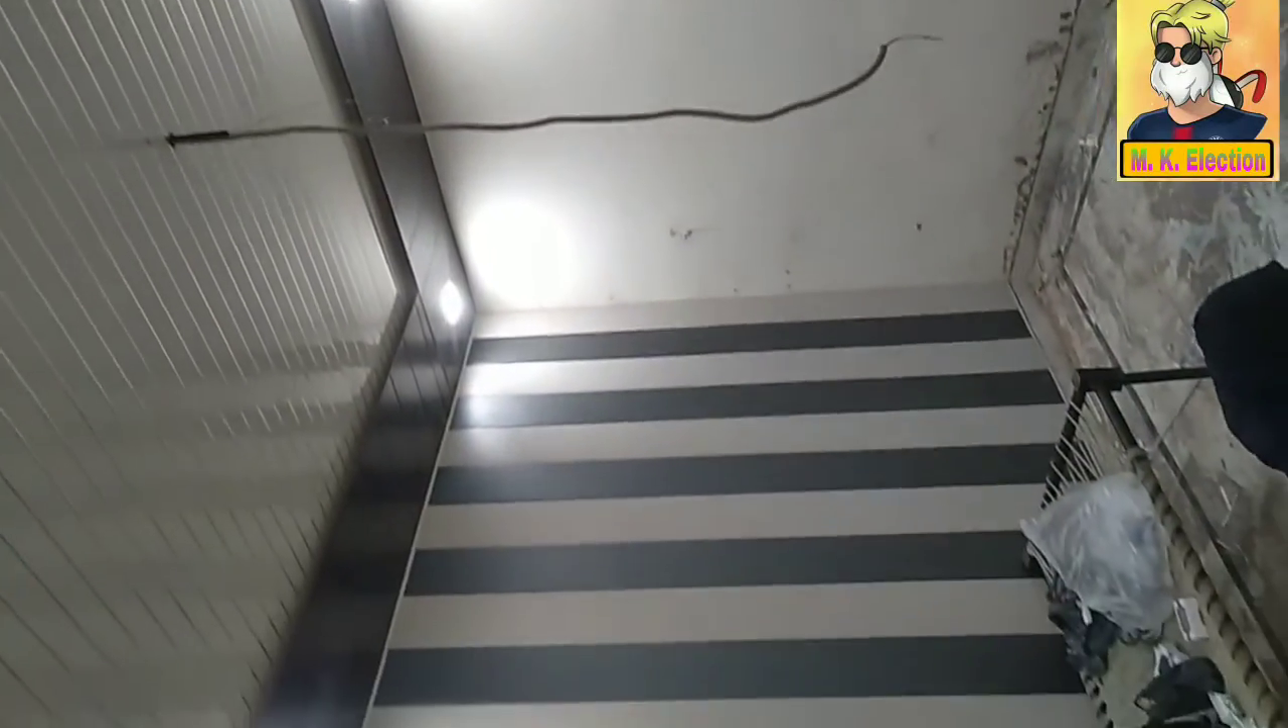یہ ہمارے جو ہے پینل لگ چکے ہیں۔